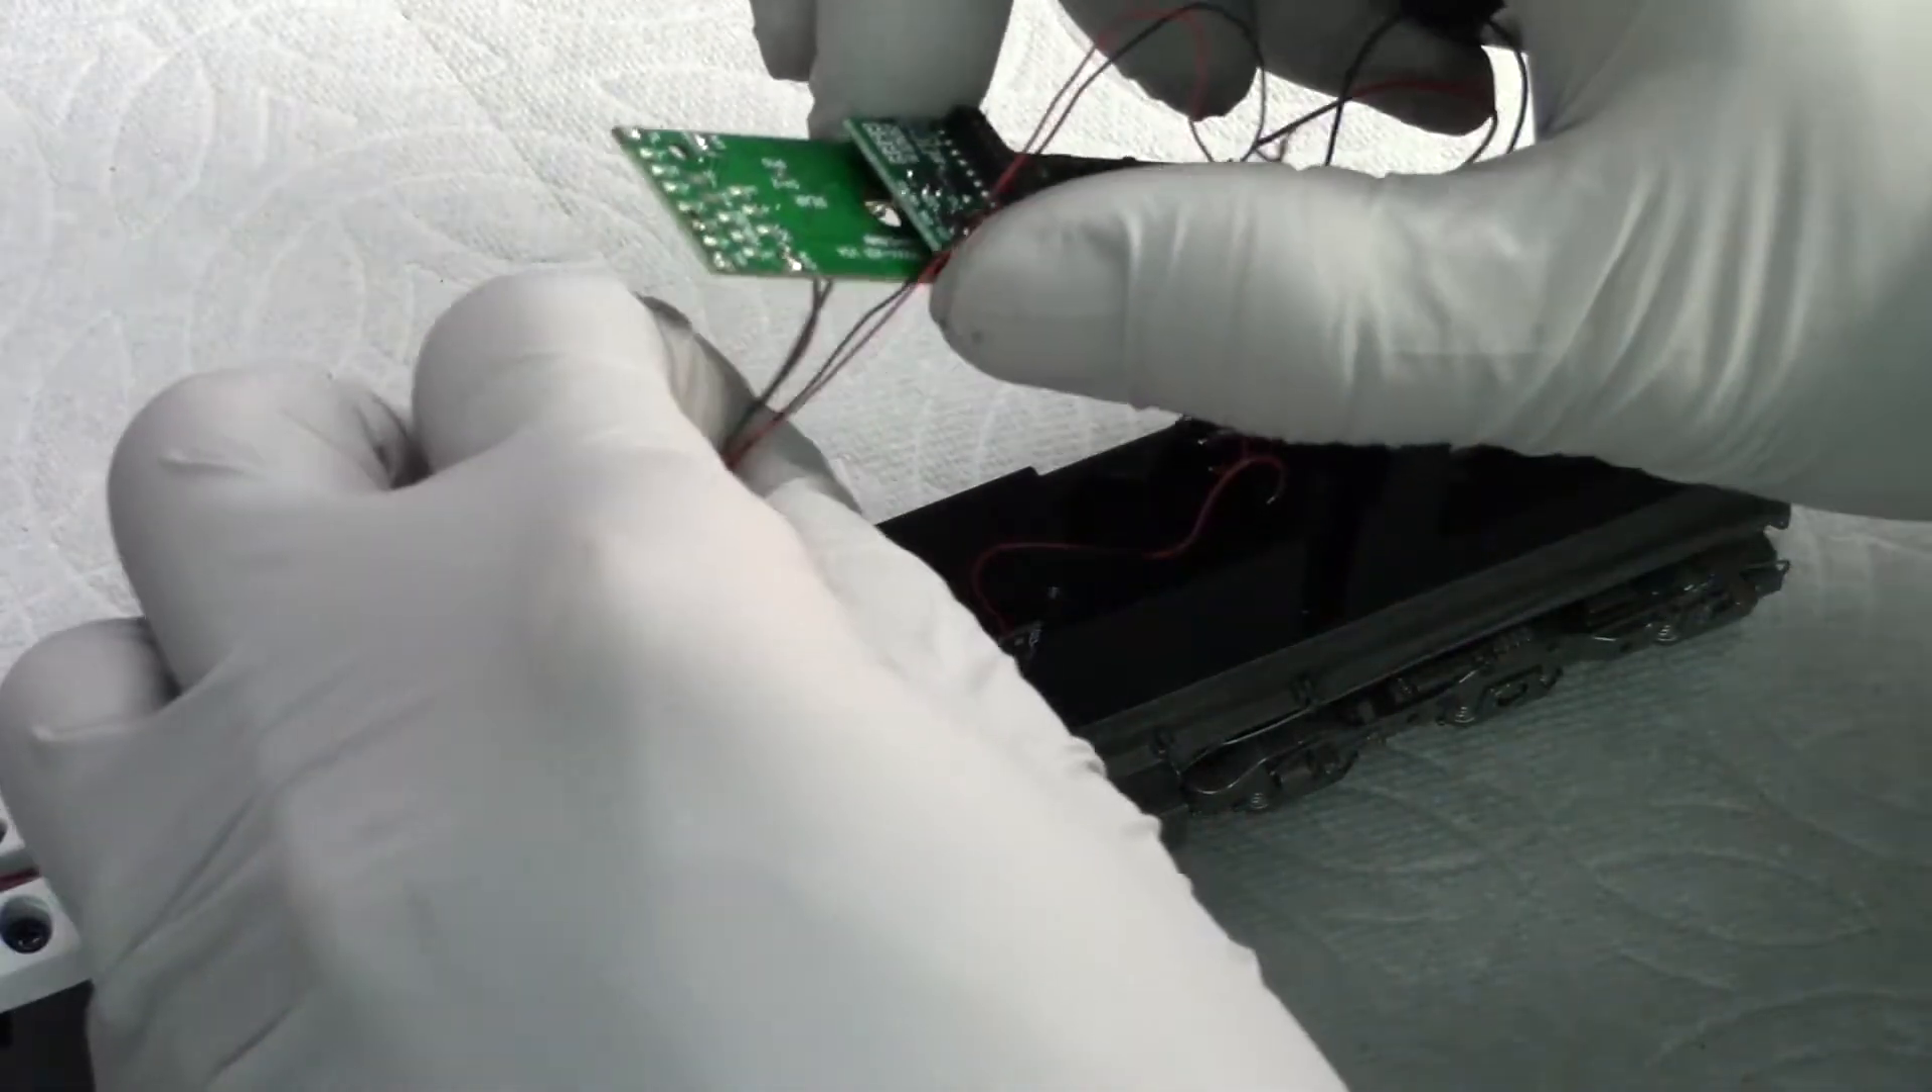And then I carefully removed the board from the chassis.